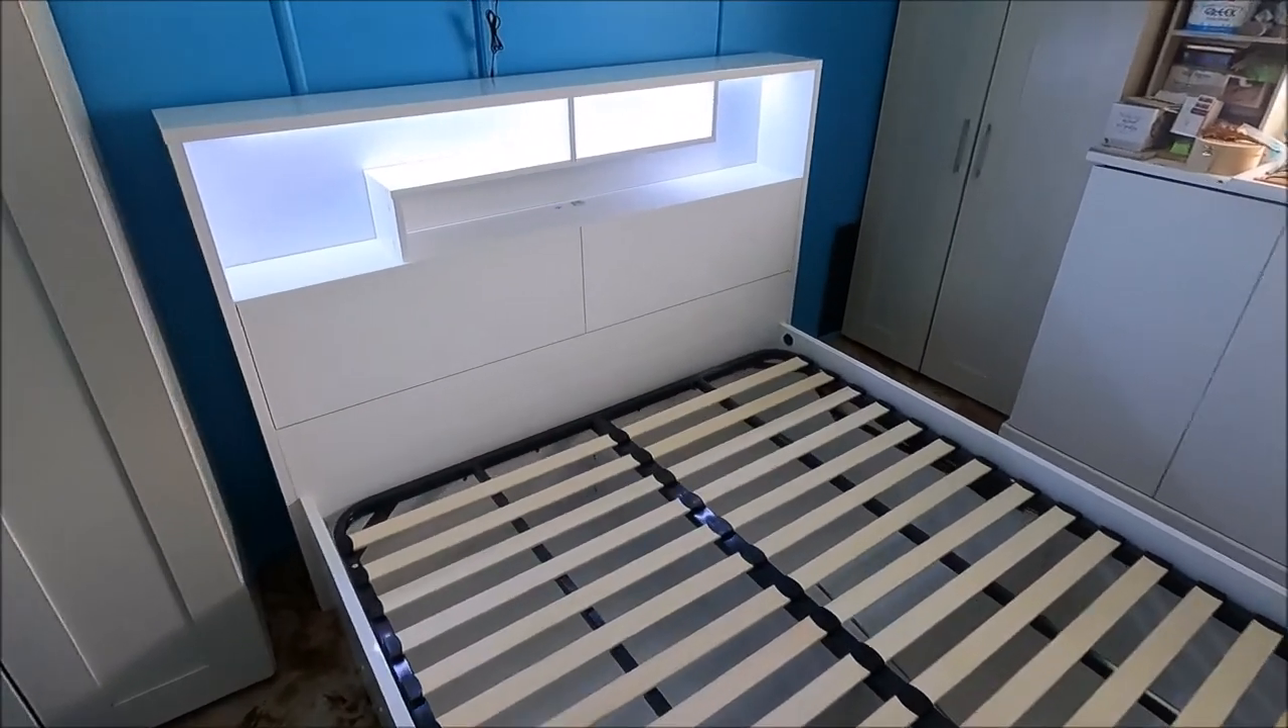So this is our new bed base all together all put together.